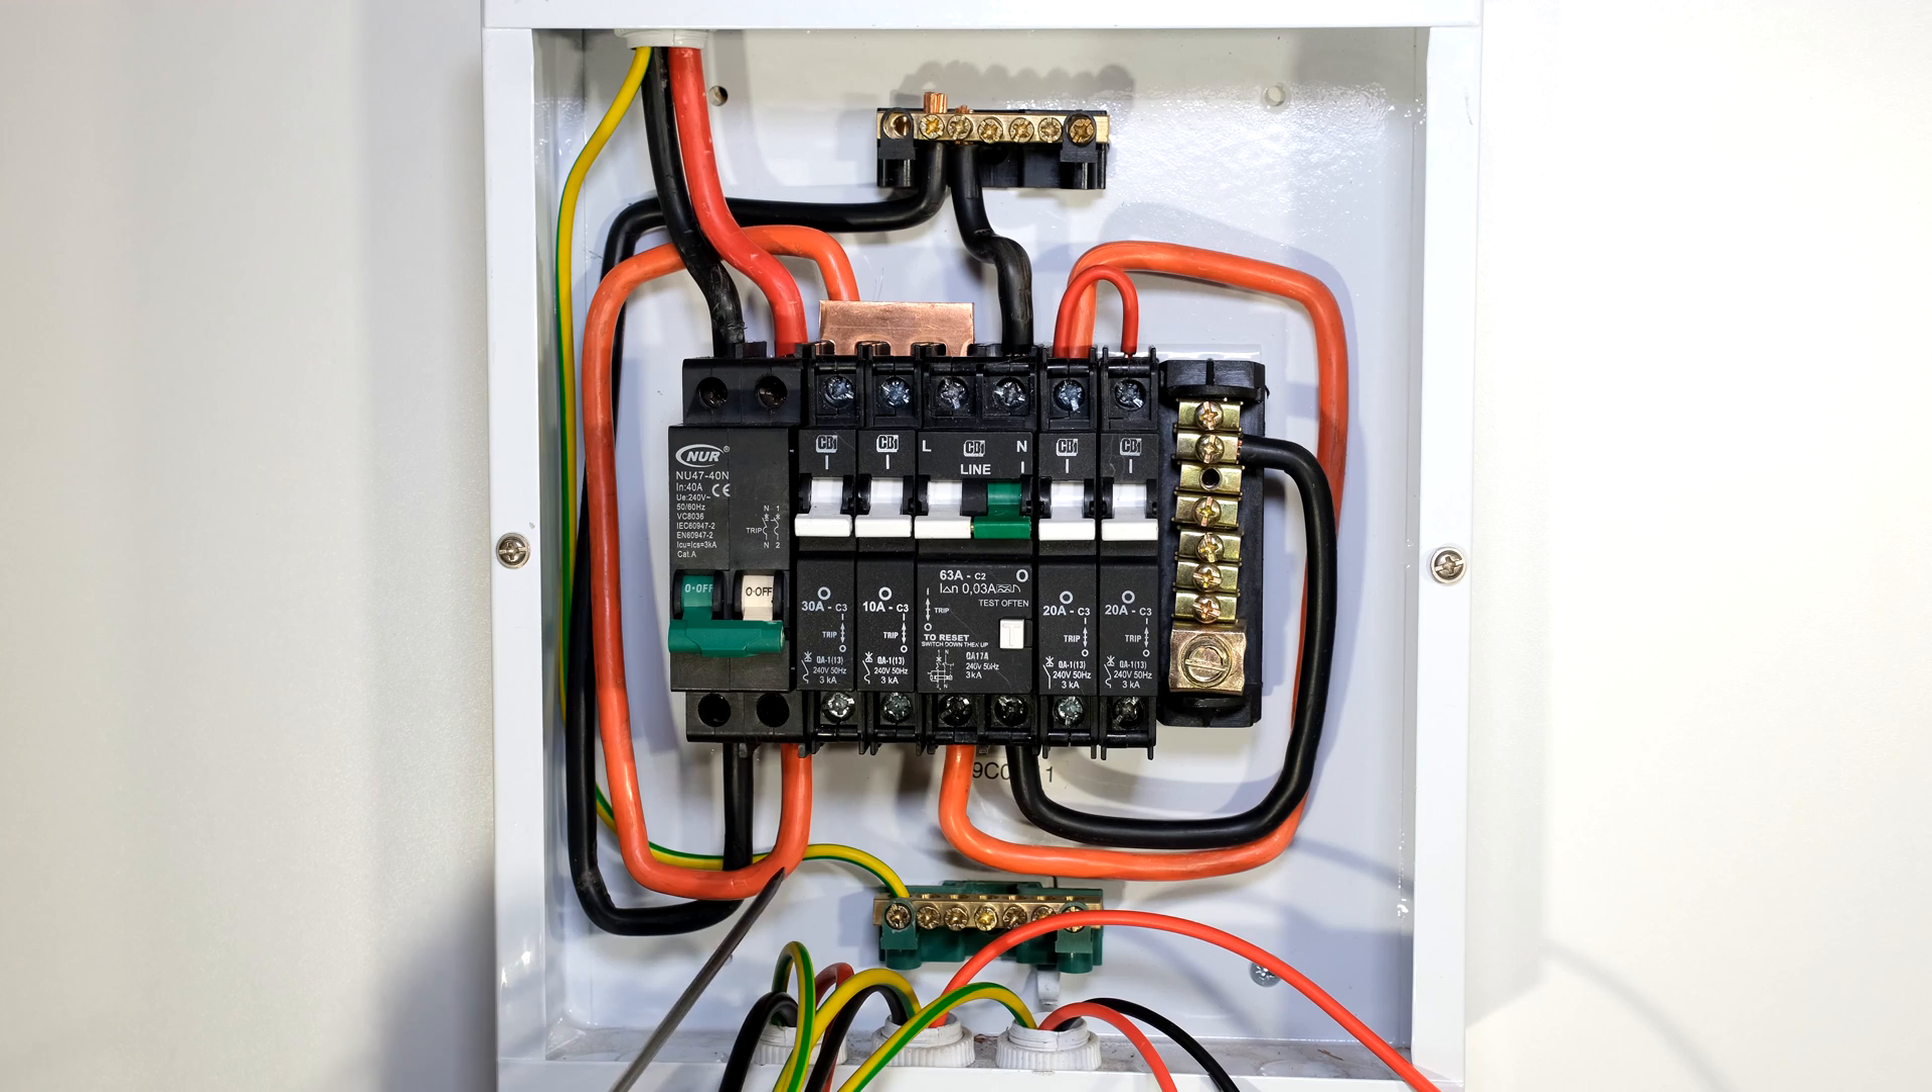Now all the circuit breakers are connected except for the output loads so all I need to do now is wire up each one of the loads.